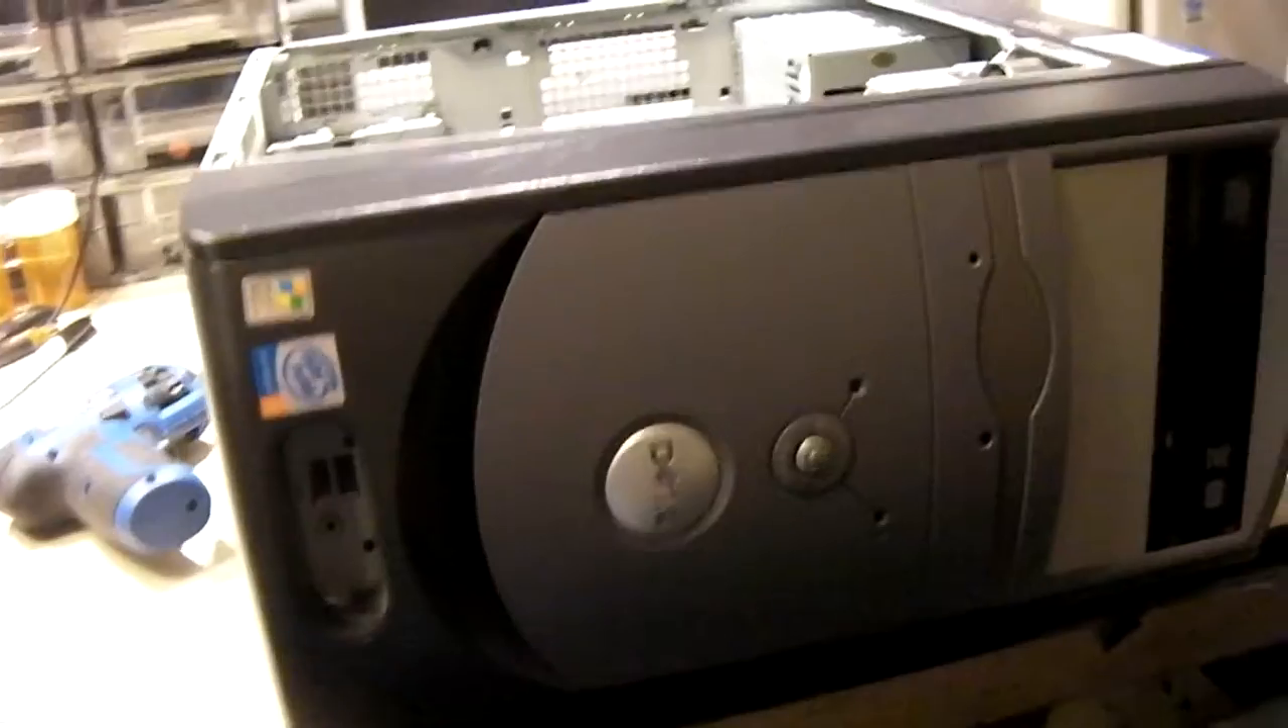So optical drive is back in there and I got the front bezel back on.